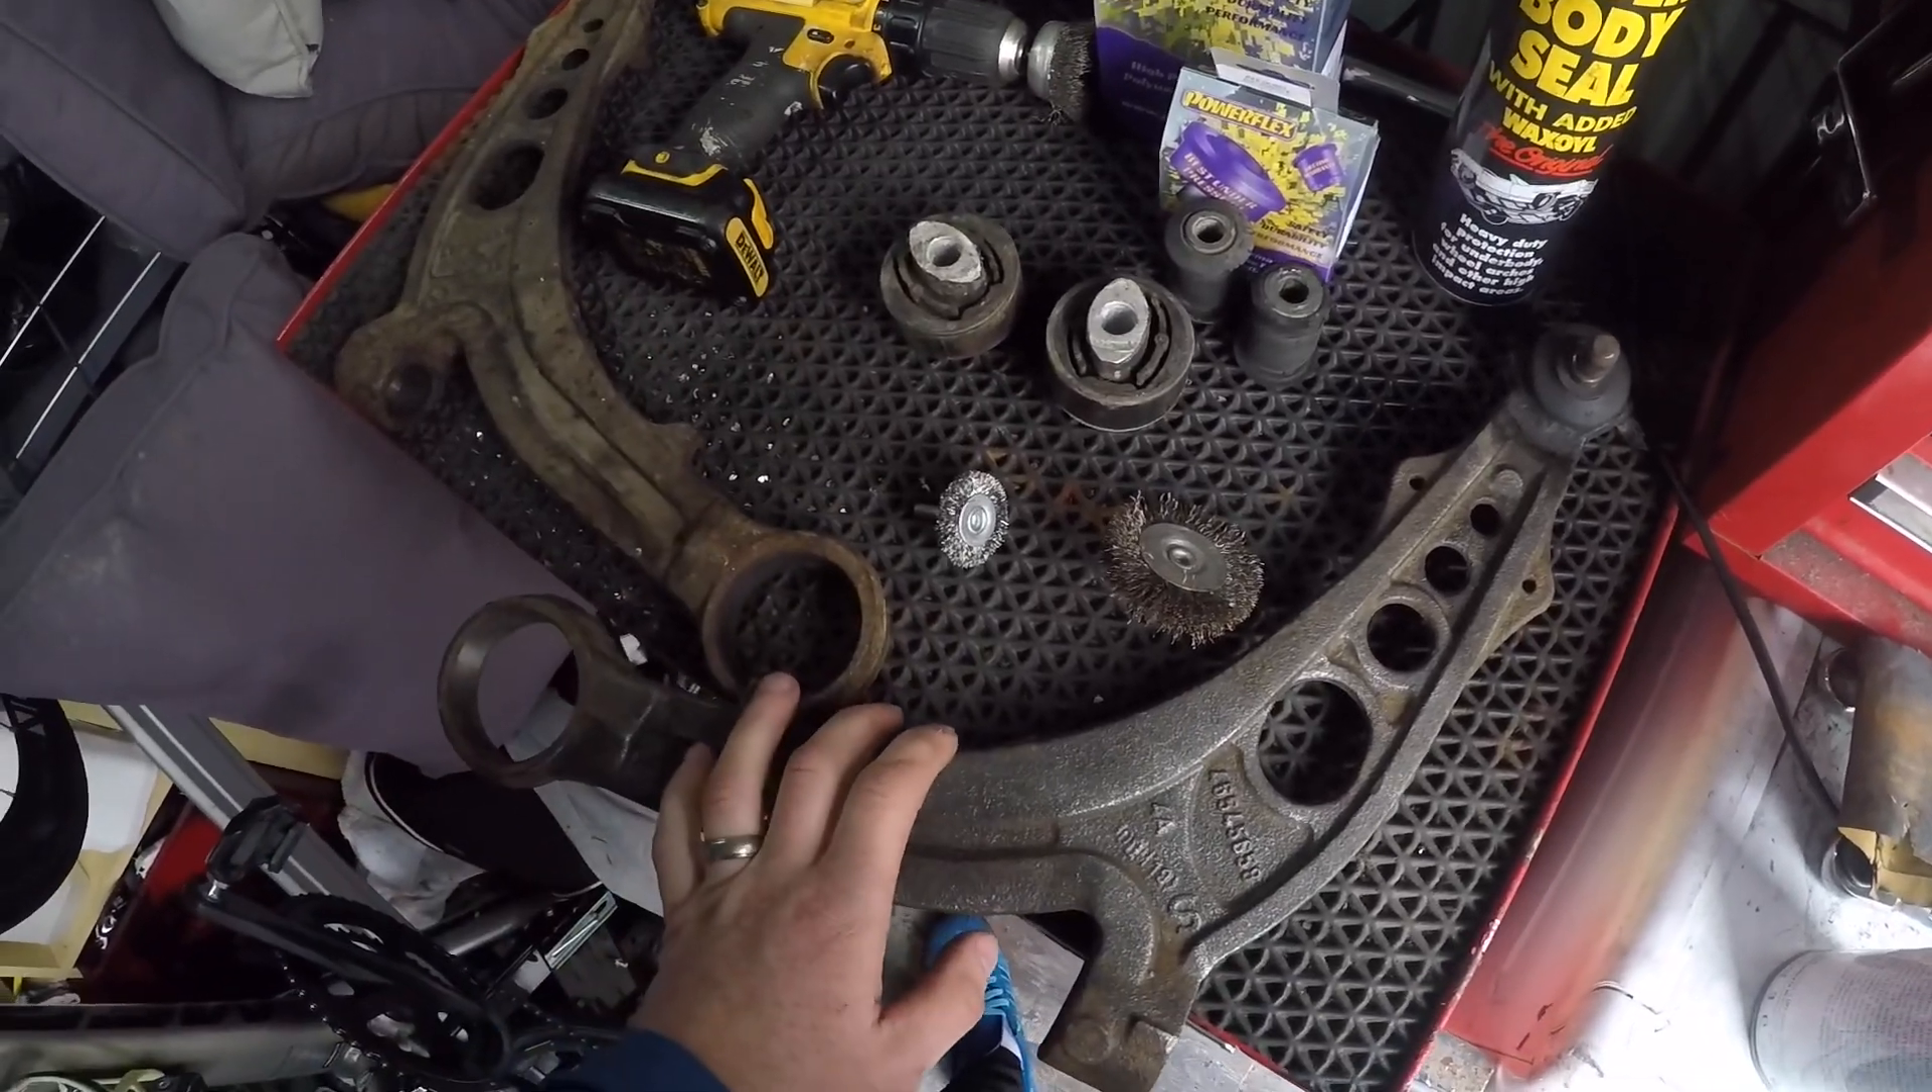As you can see I got the wishbones removed and I've already got the the bushes out of them both of them.